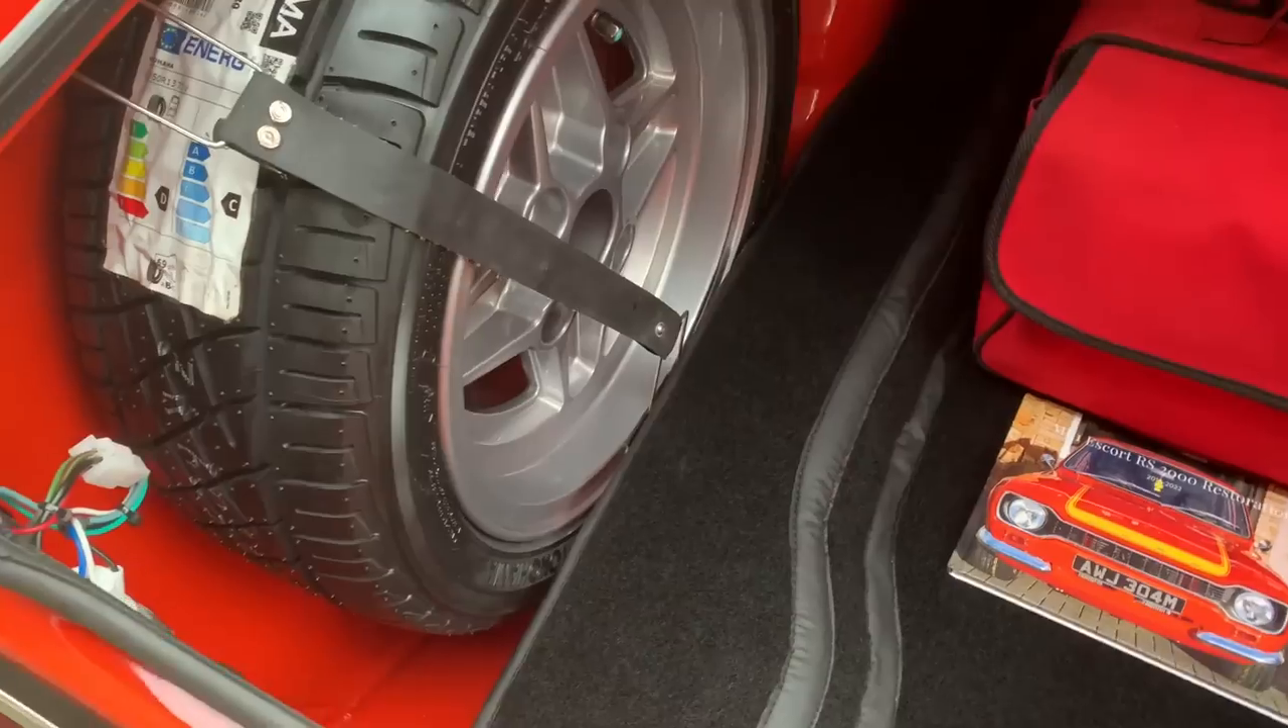Right we finally have our spare wheel in place I'm really really pleased with that fits really nice with the 175 tyre.